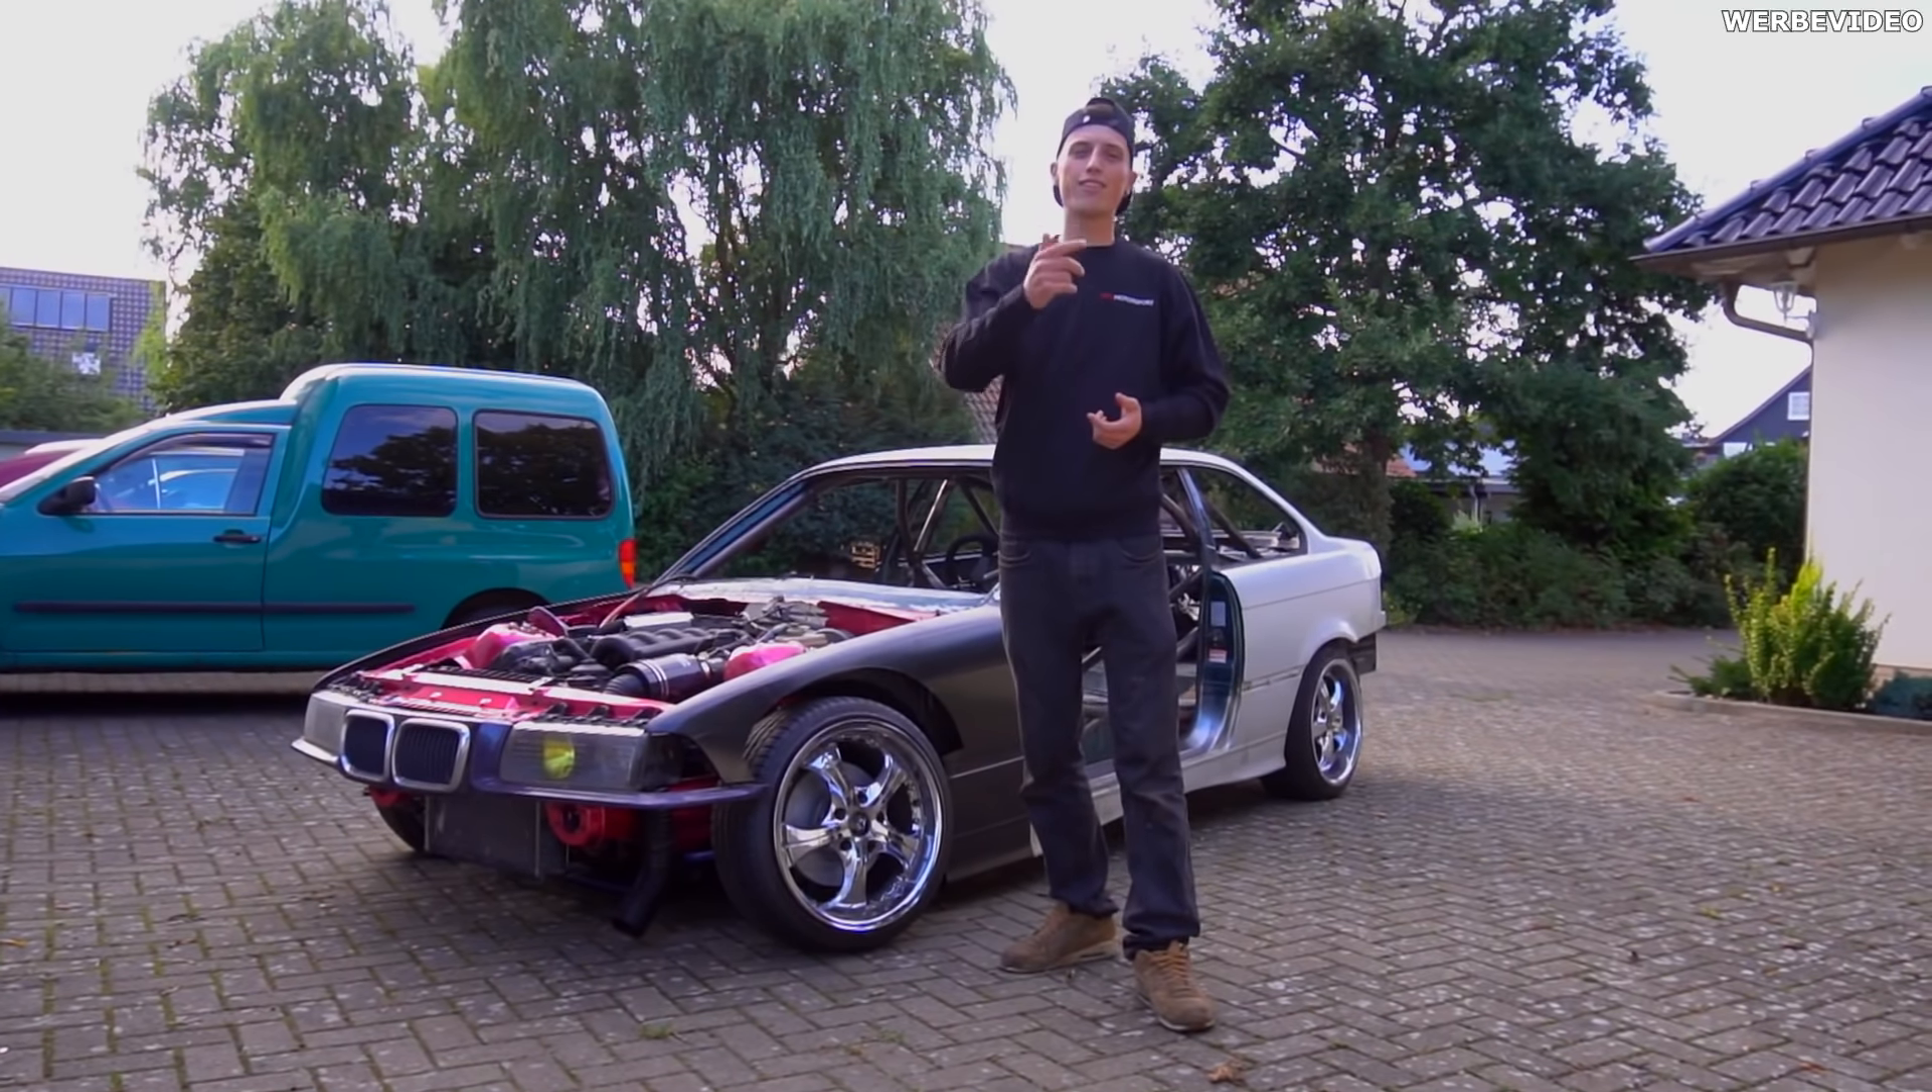Man sieht ja, das Fahrzeug ist noch nicht ganz vervollständigt. Unter anderem fehlt uns natürlich hier vorne etwas und das sind Stoßstangen.